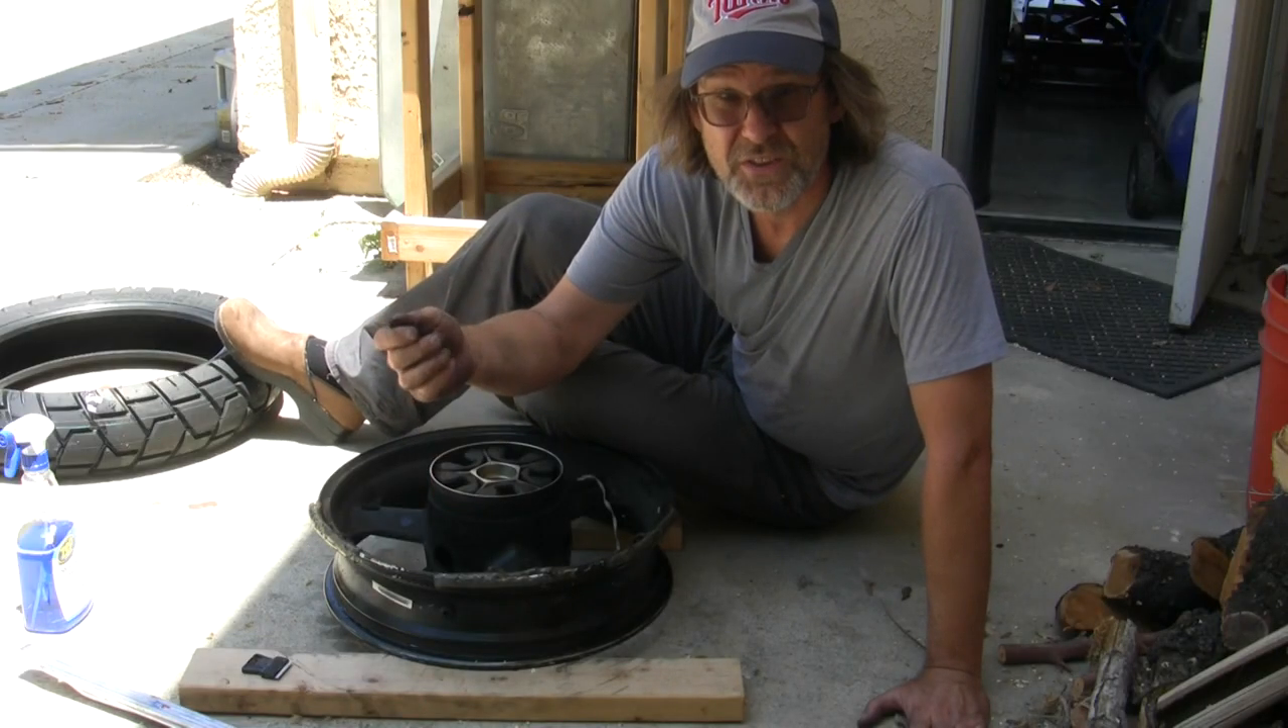Okay, so I got the tire off because I'm changing the tire.